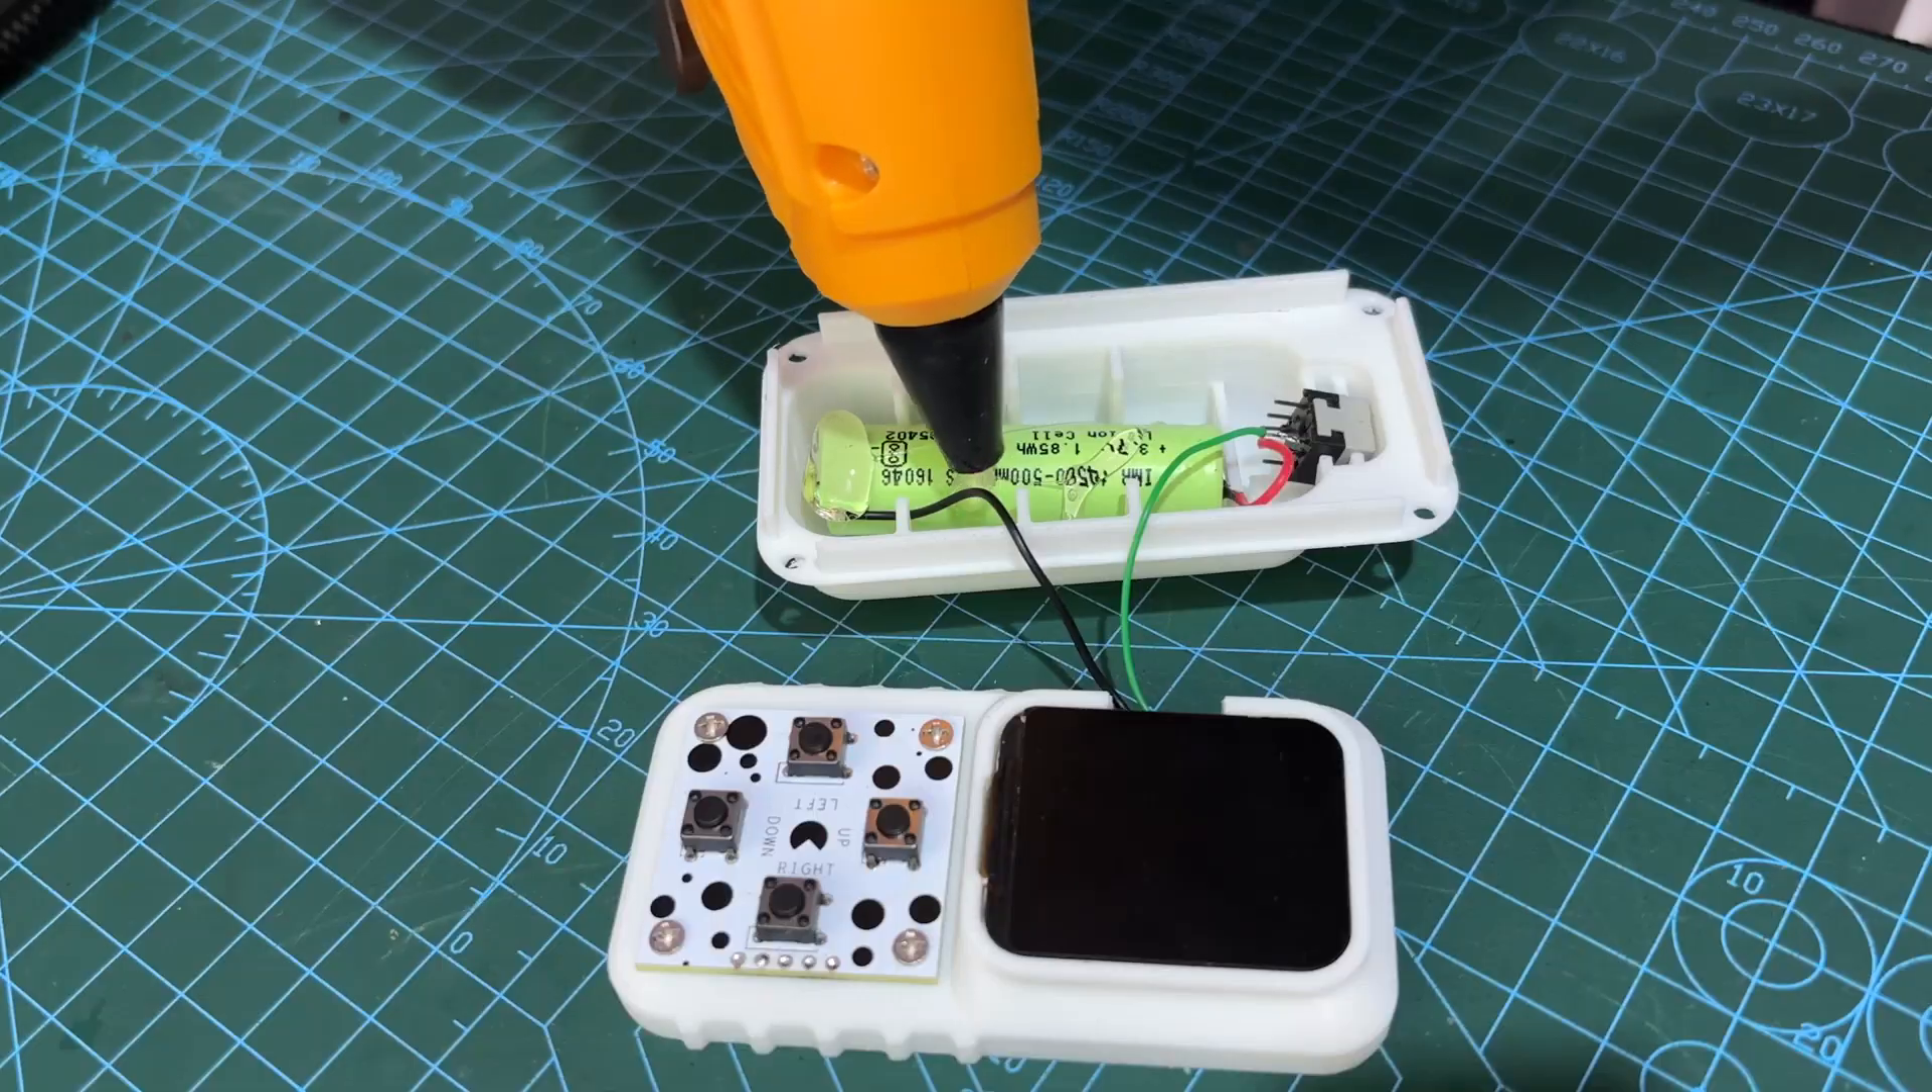We now installed a lithium battery inside the lid section and pushed the switch in its right location.